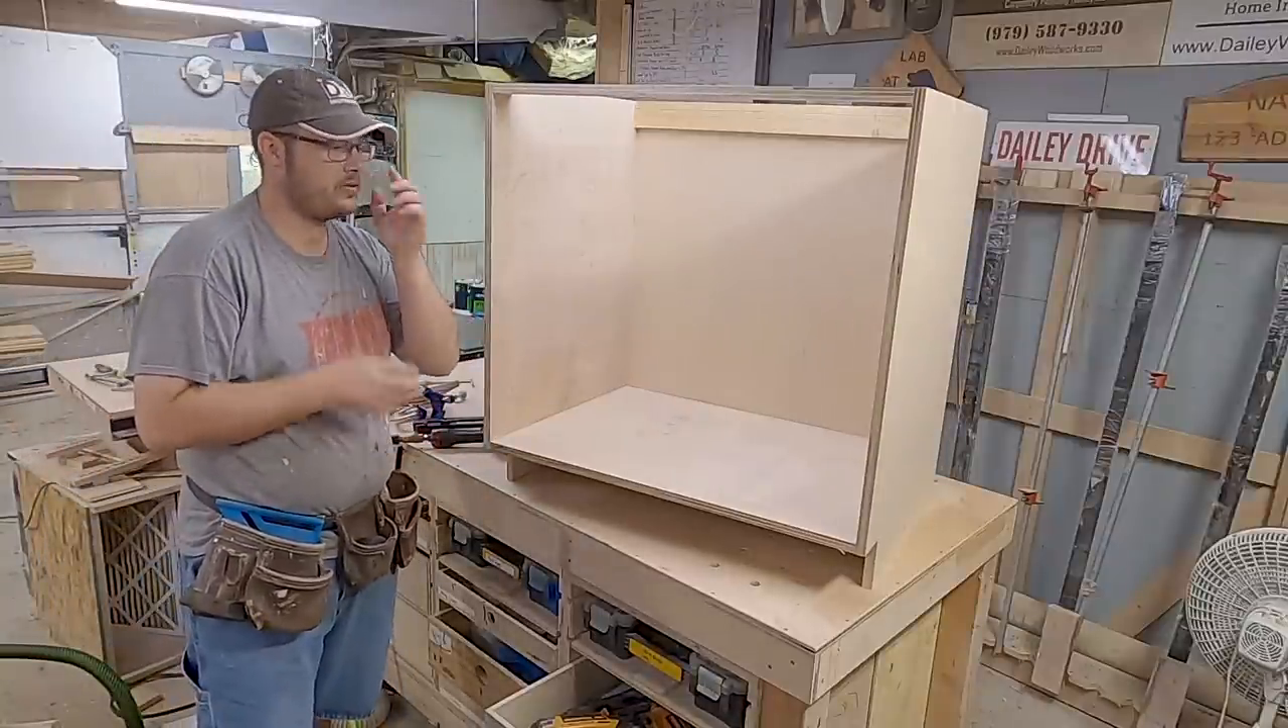We have just built a cabinet box it is now time to build our face frame.